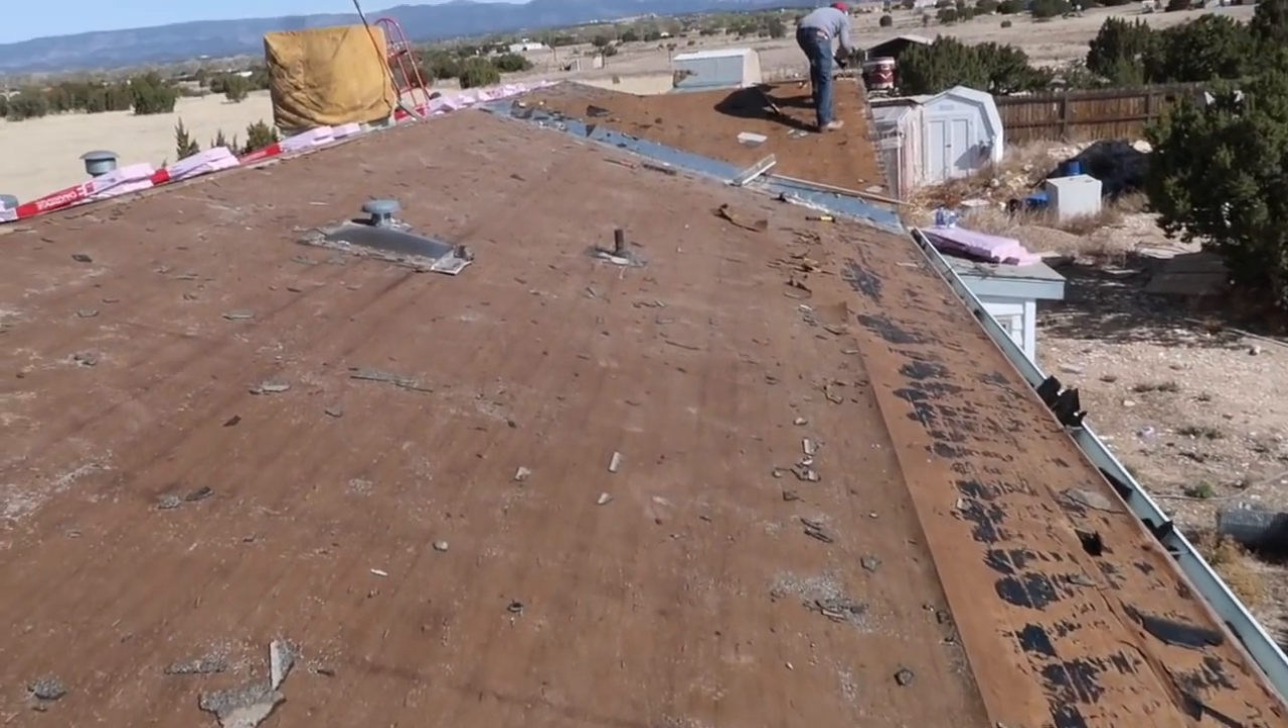So we've torn the shingles off of this half of the roof.